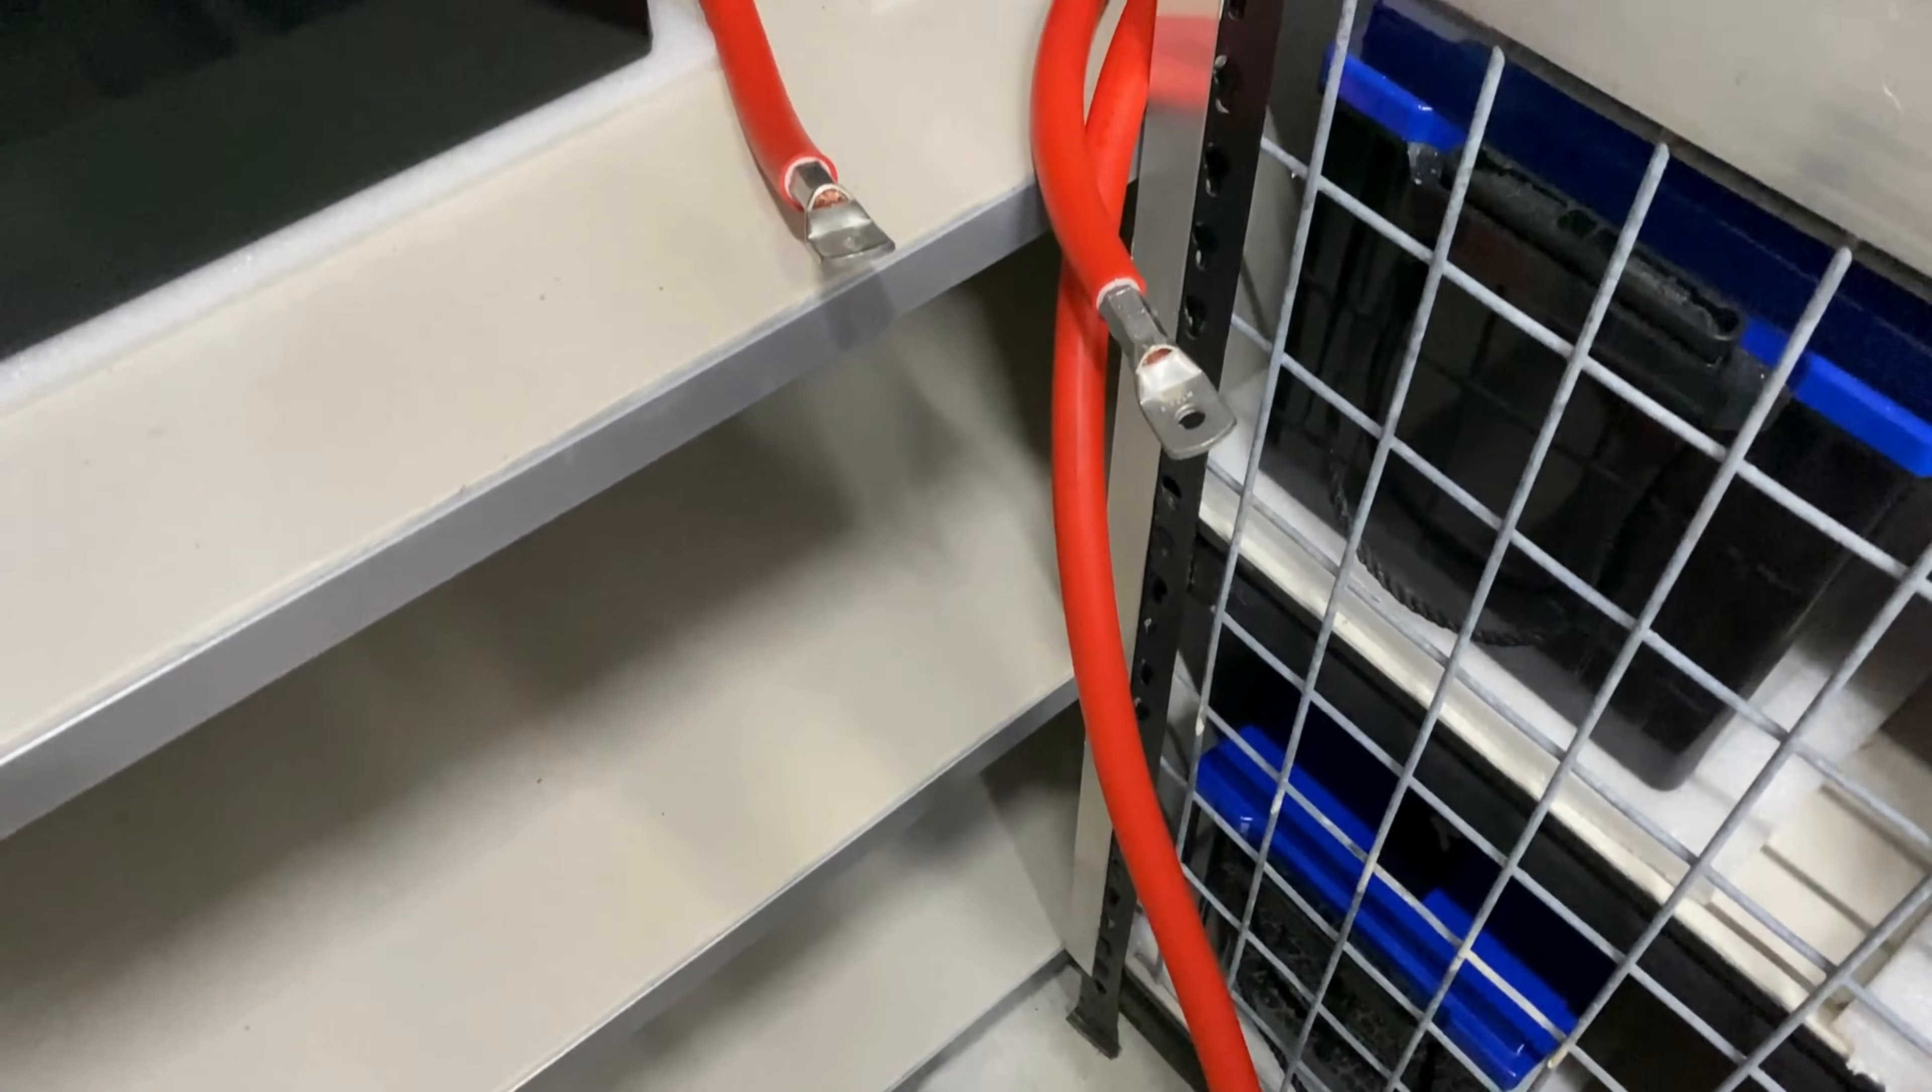All right I finished crimping everything put all the lugs on.